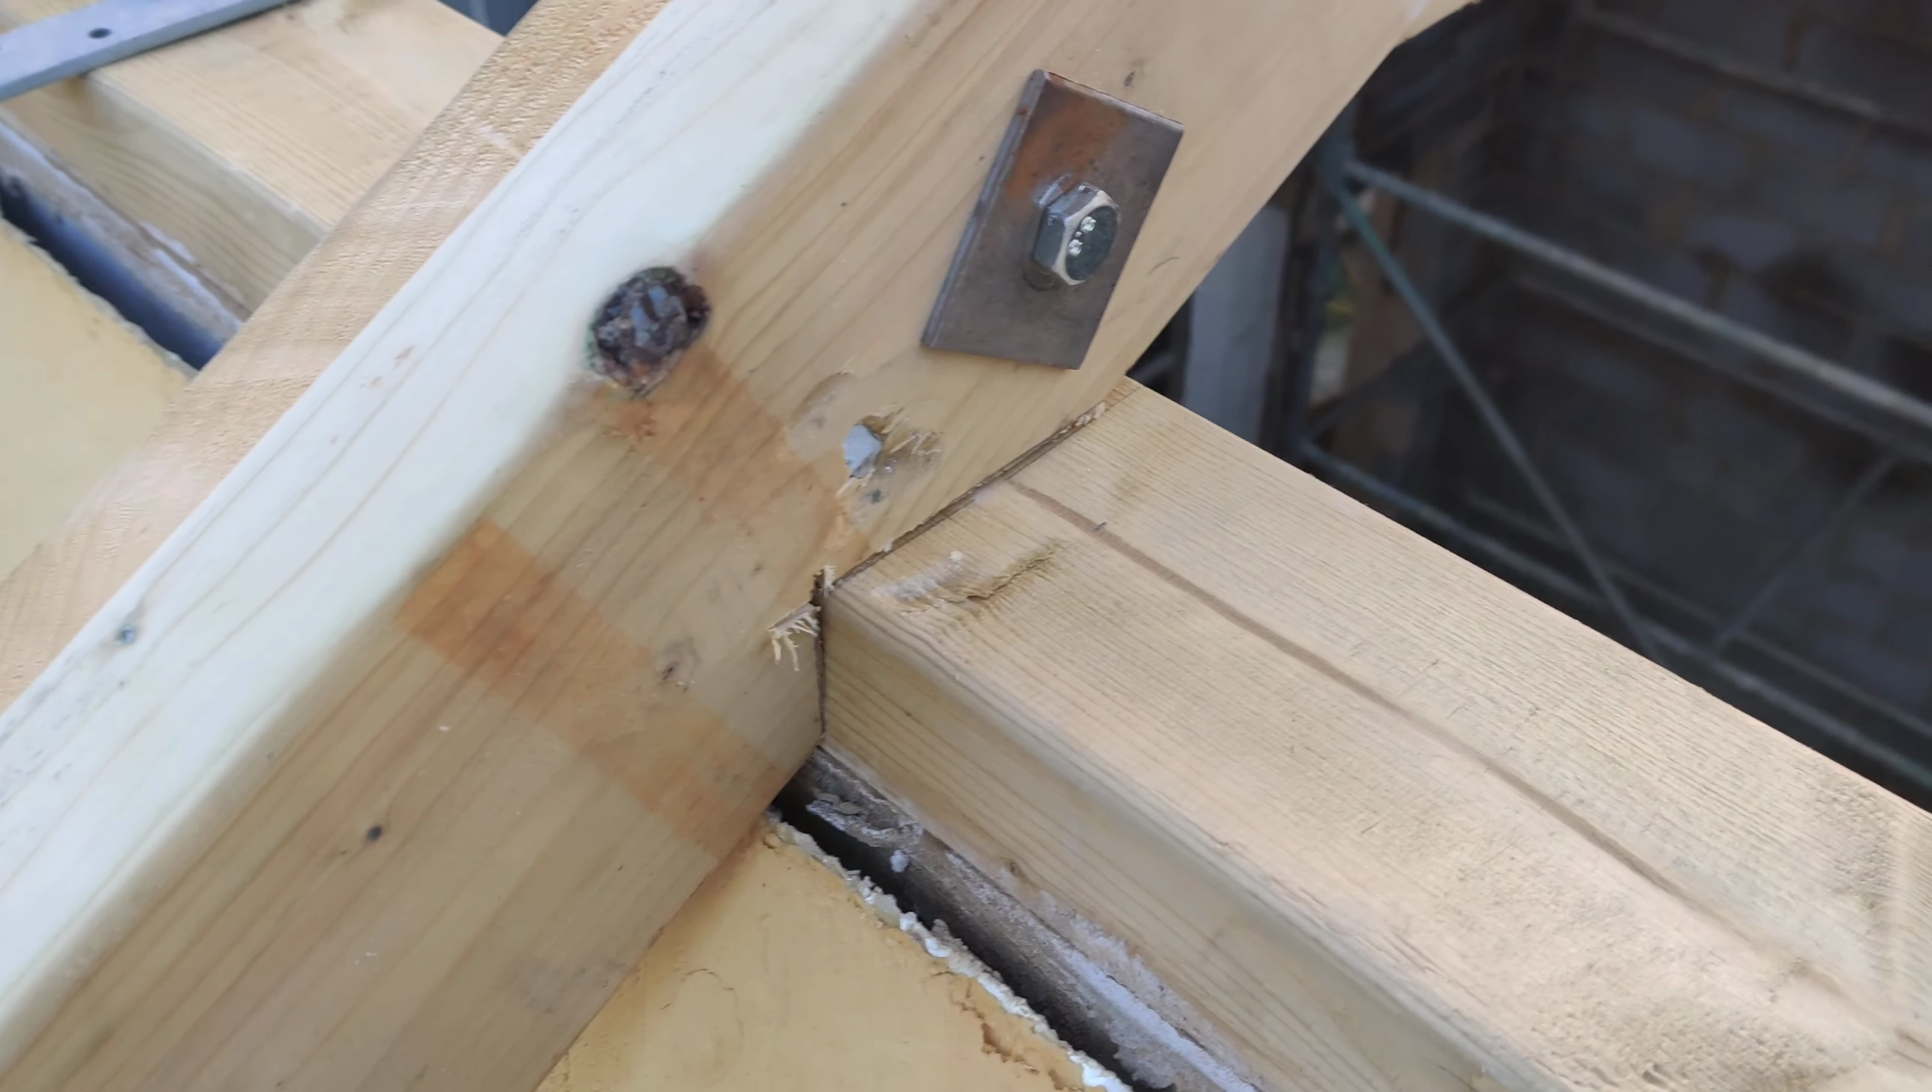You can see how they're all bolted together, where the birds mouth sits on the wall plate.